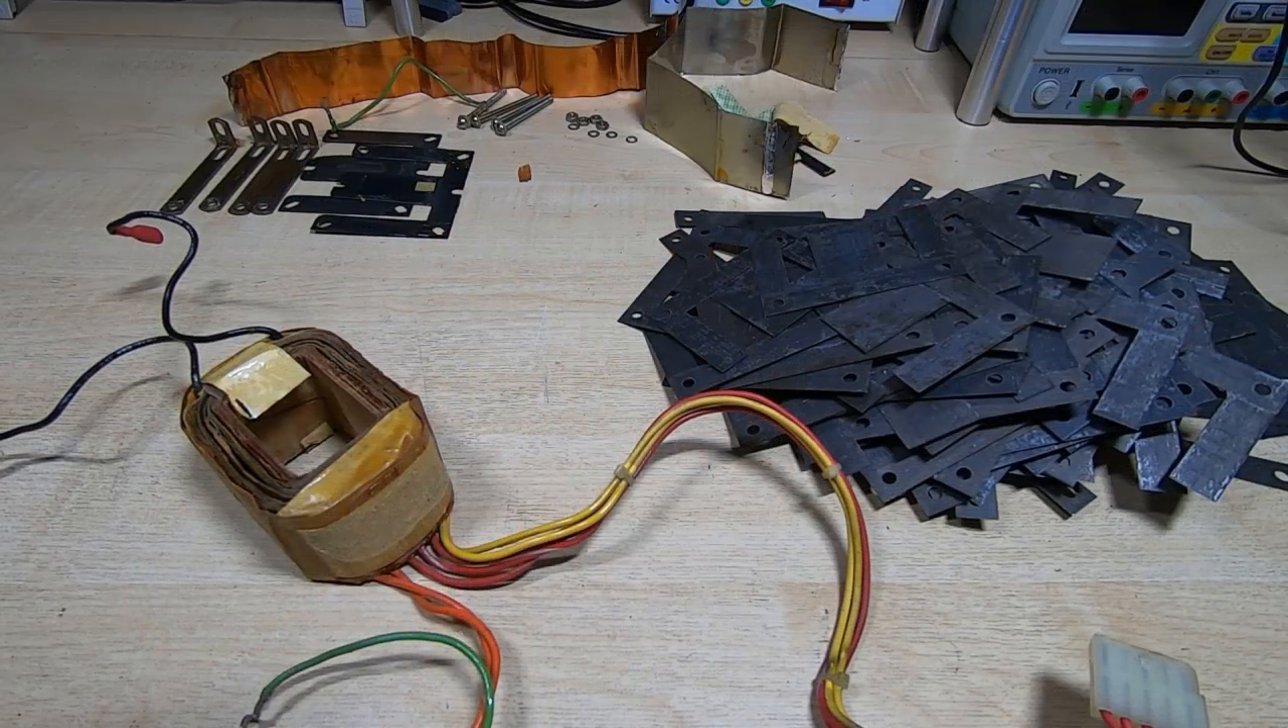Okay that's all the laminations removed from the core.